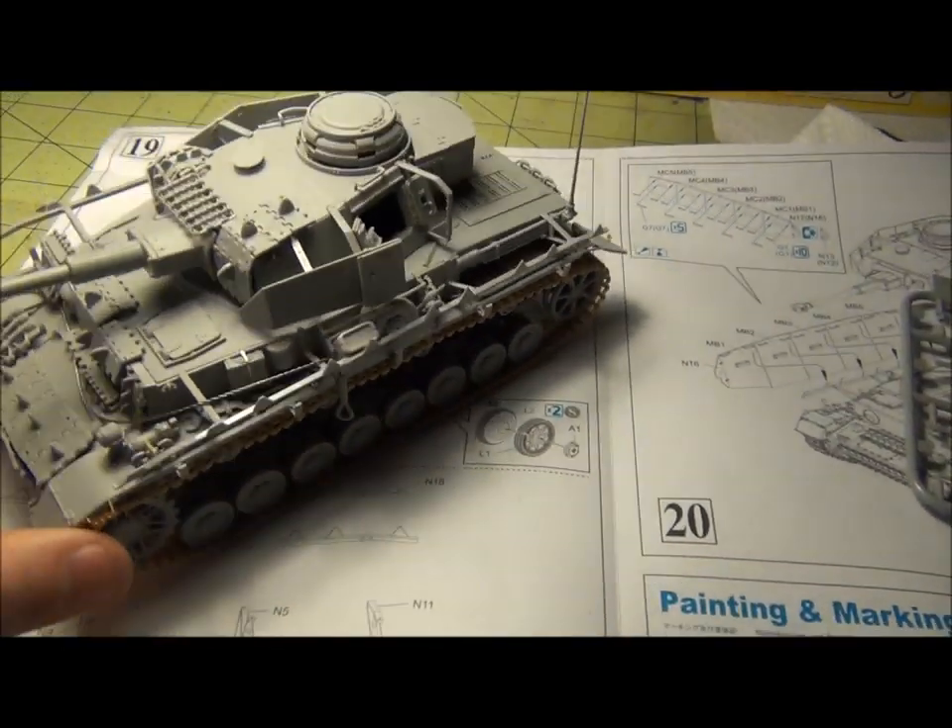So now the entire vehicle is assembled, except for the side skirts.